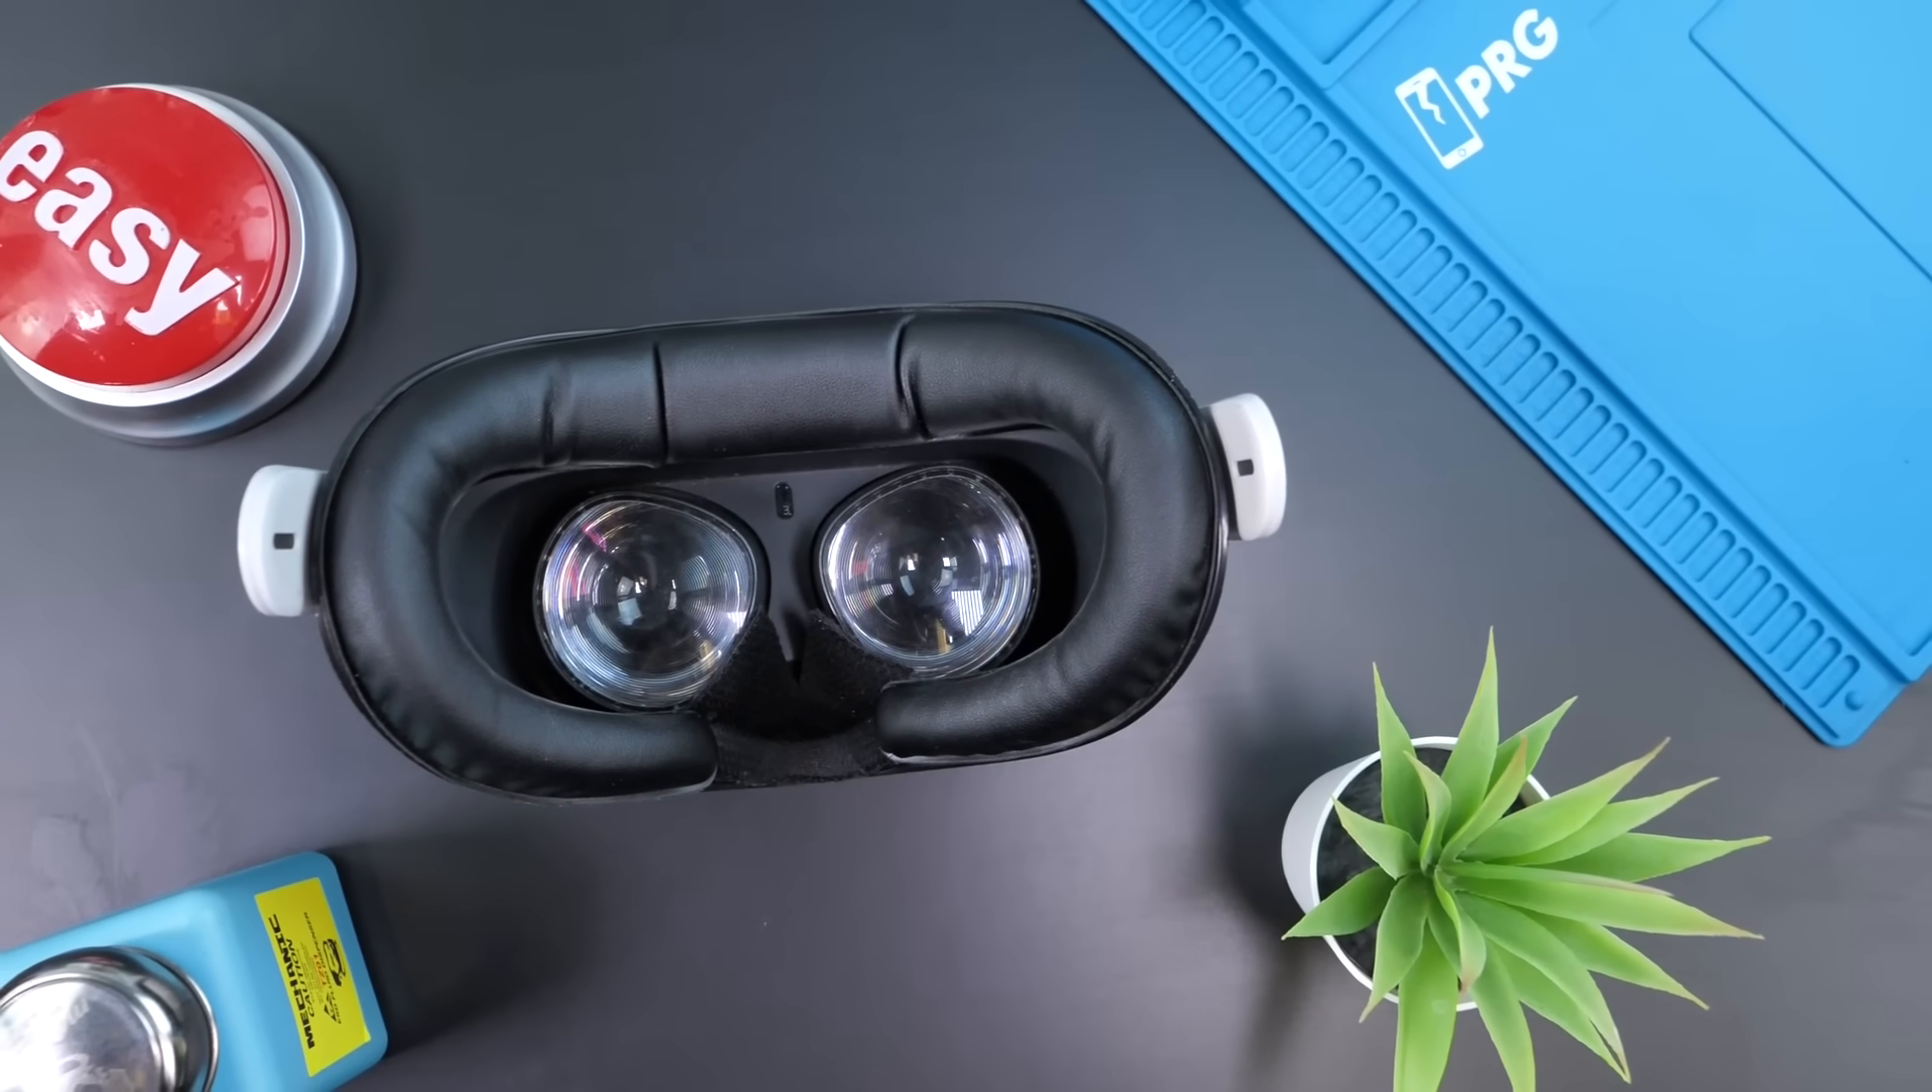Surprisingly I managed to put everything where it should be and I'm 99 % sure all the screws are in the right place and this is it the oculus is back together.